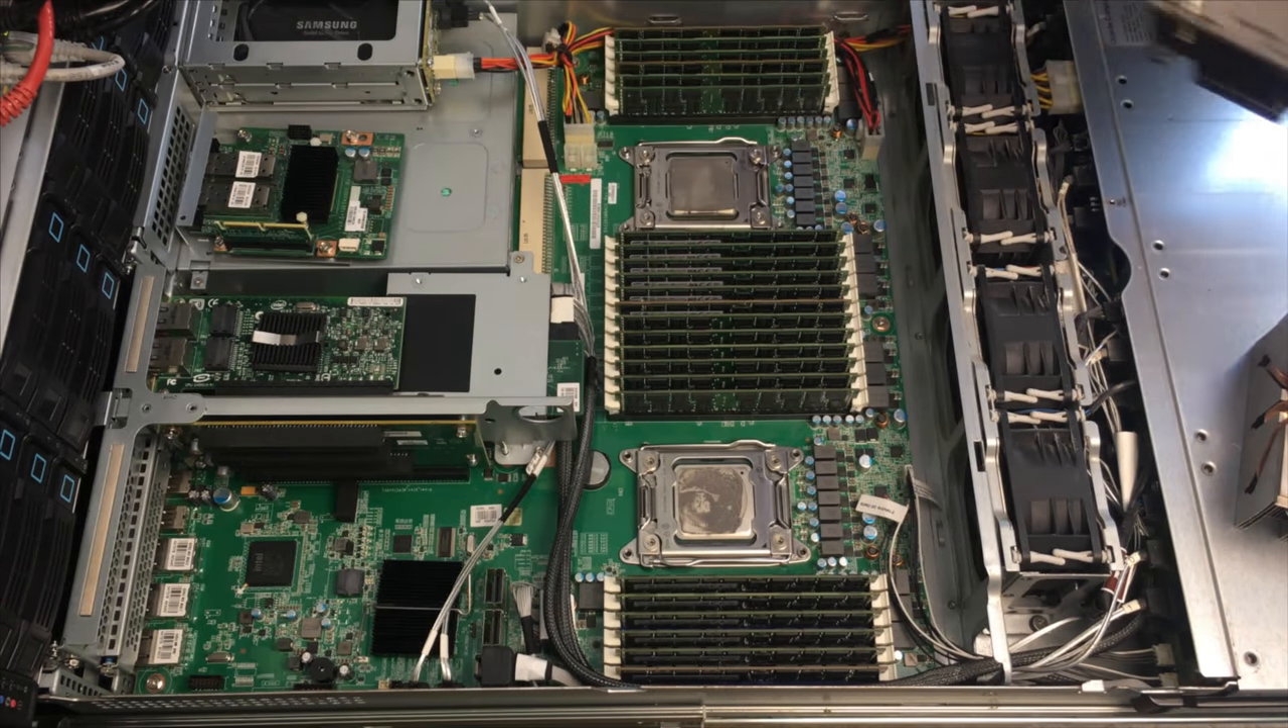All right both heat sinks are removed so we're going to clean these off somewhat quickly.